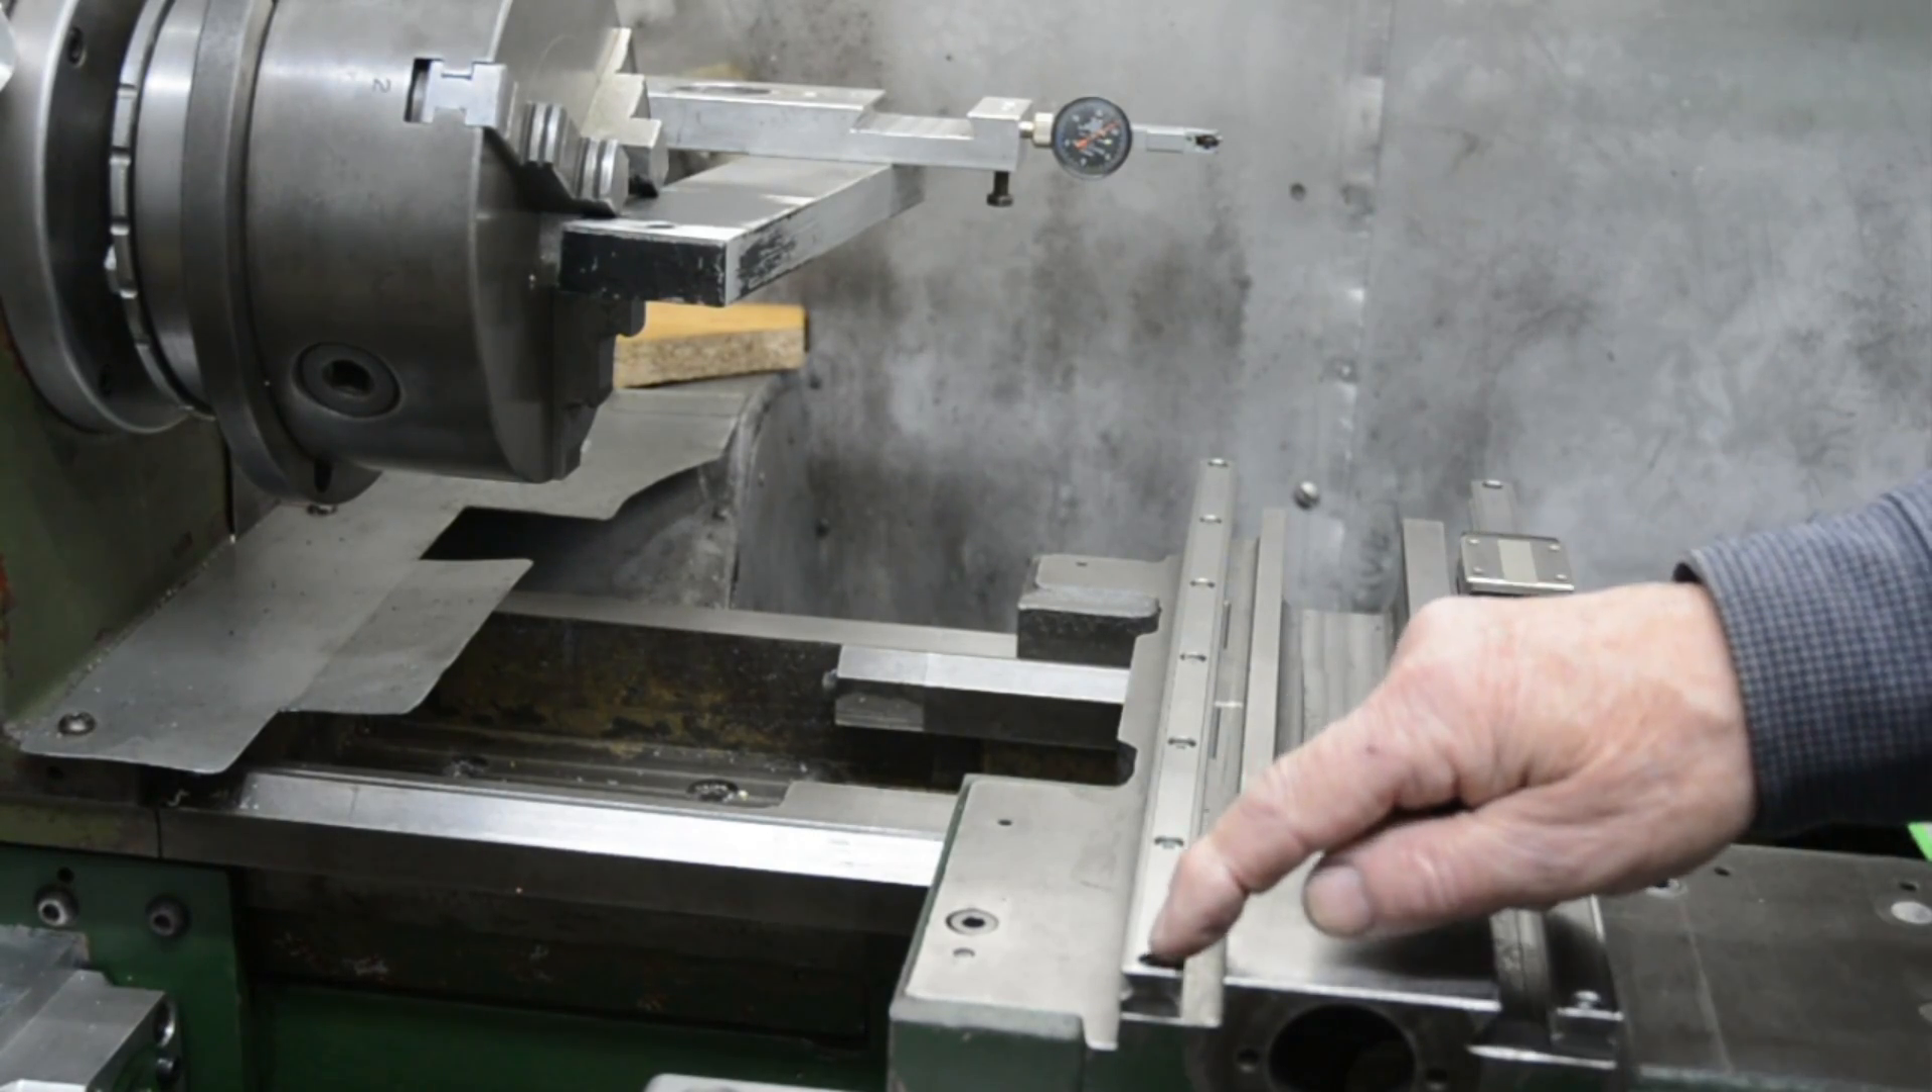Well the top of the saddle is back on the lathe with the linear rails bolted on.